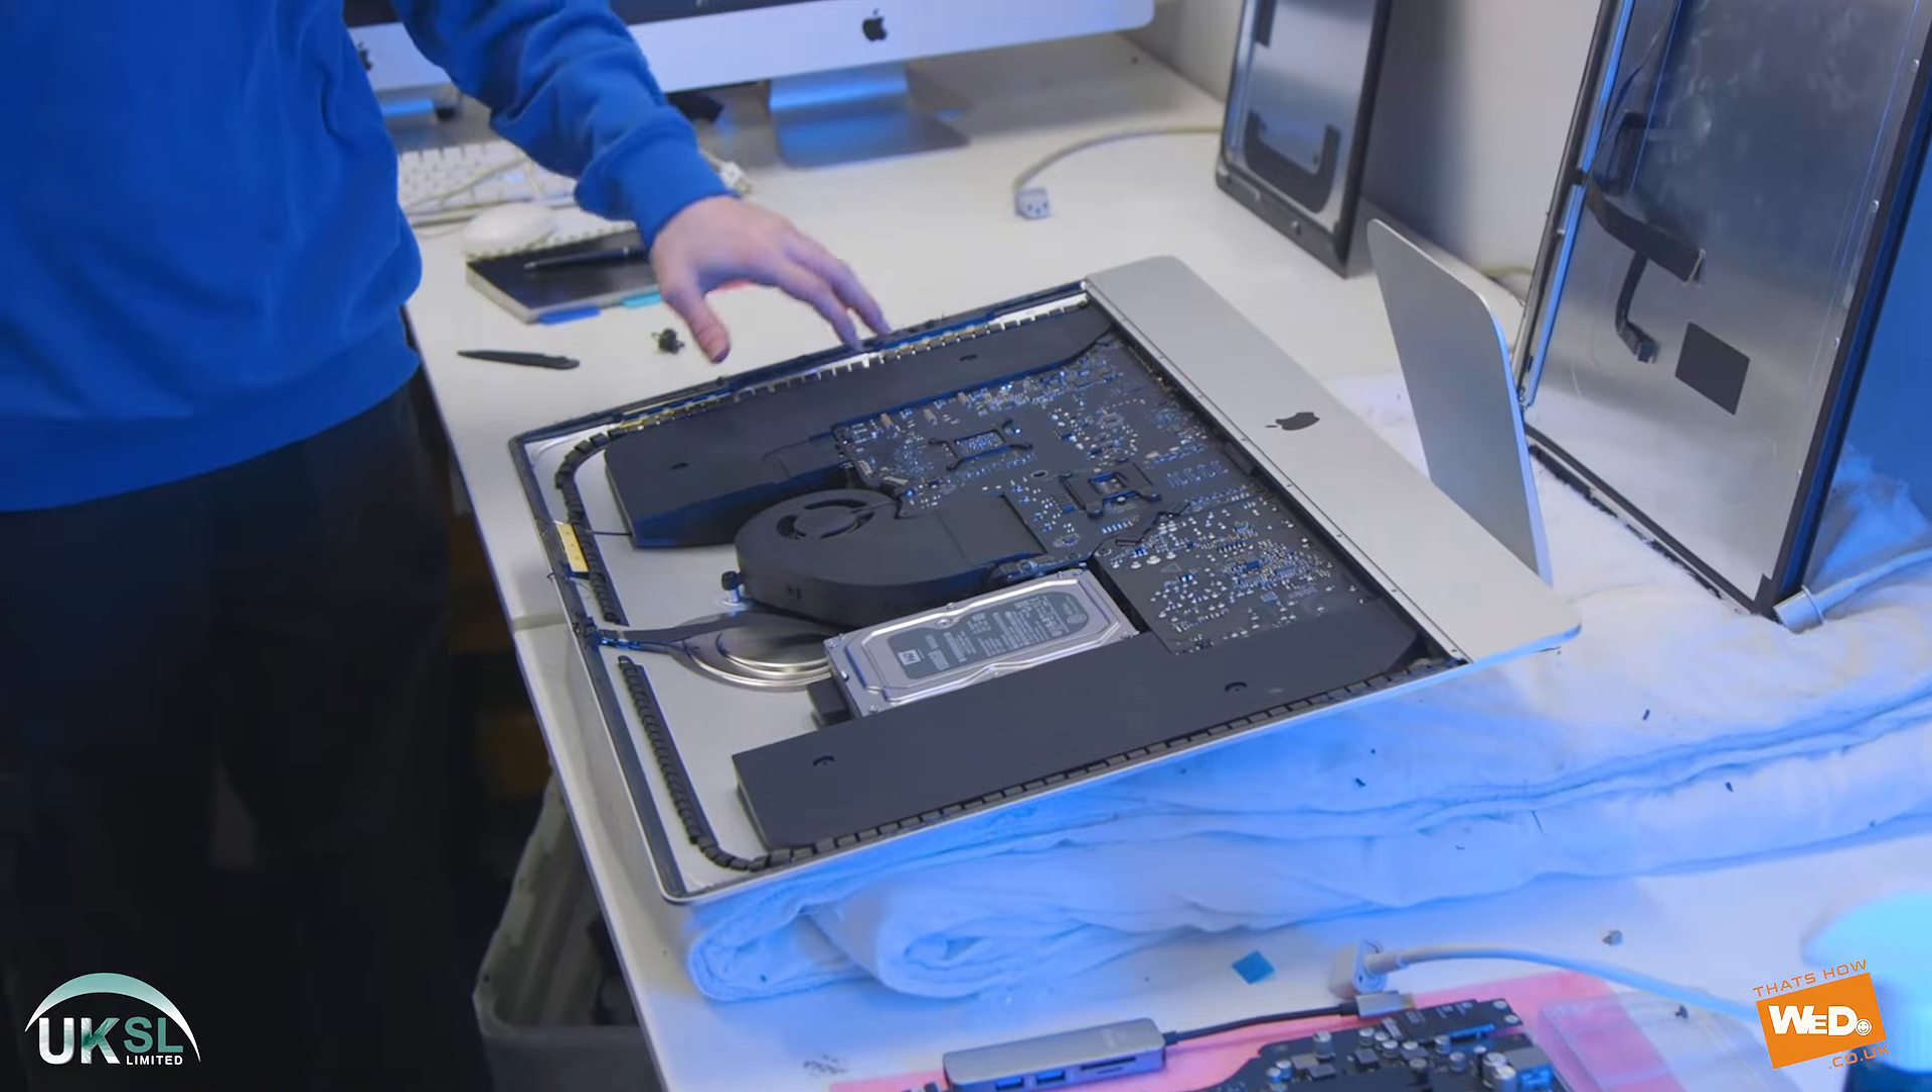And that is the screen removed. So now we've taken off the screen.